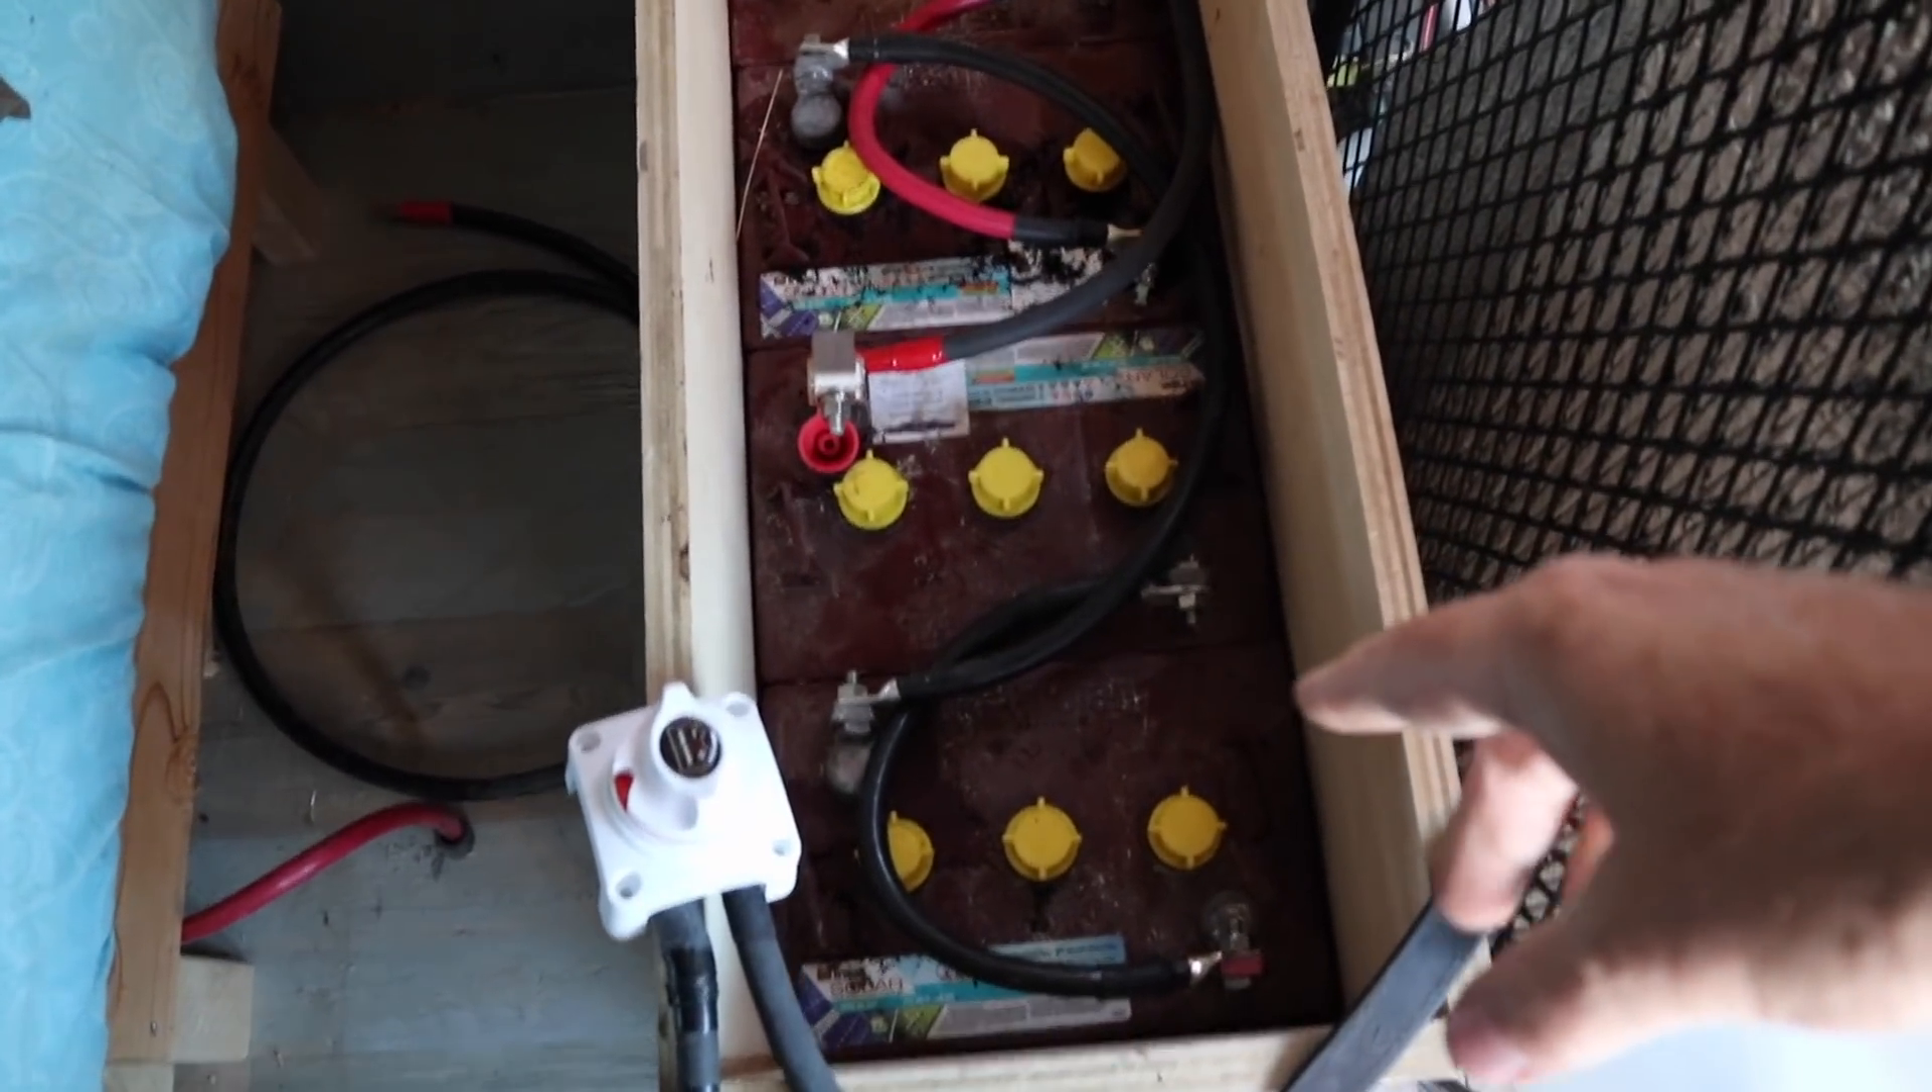You can see all the batteries are in place and wired all together.